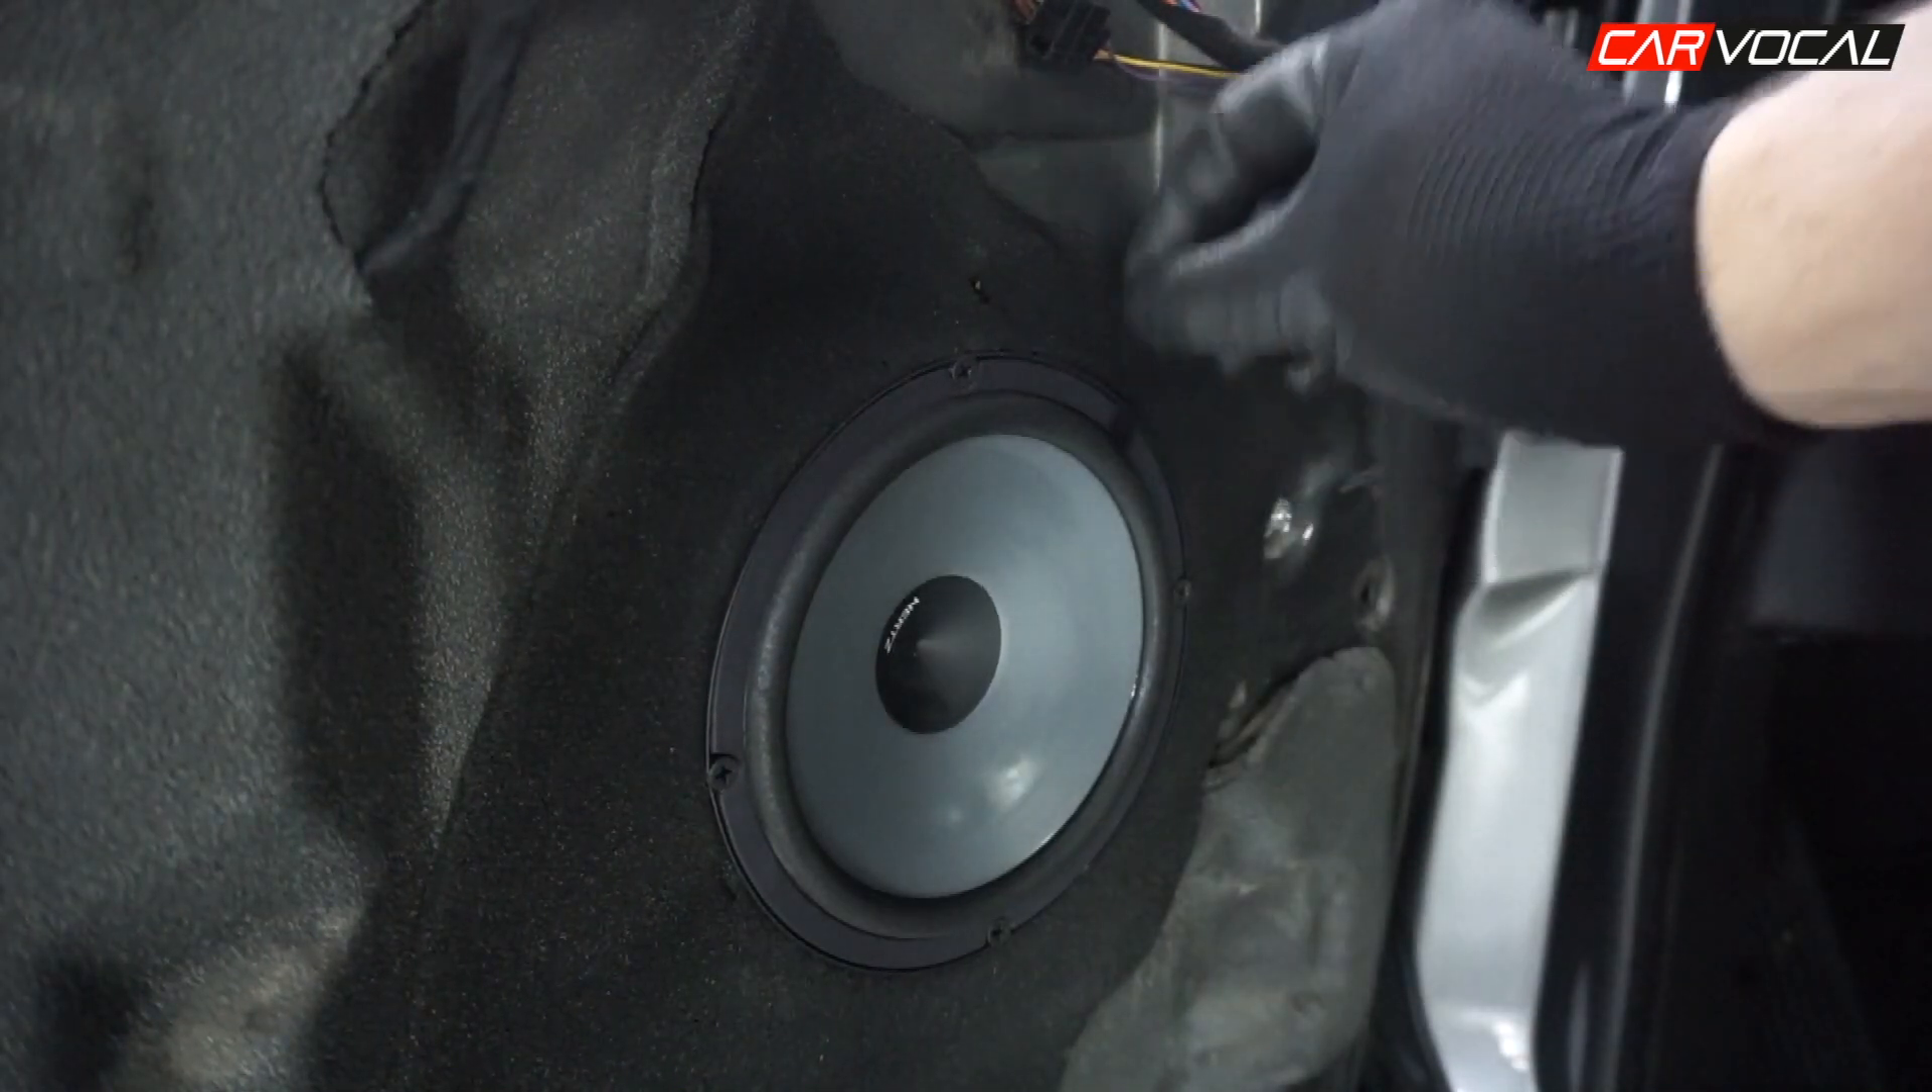Görmüş olduğunuz gibi orijinal bir kasnakla beraber buraya K165'in hoparlör kısmını taktık.